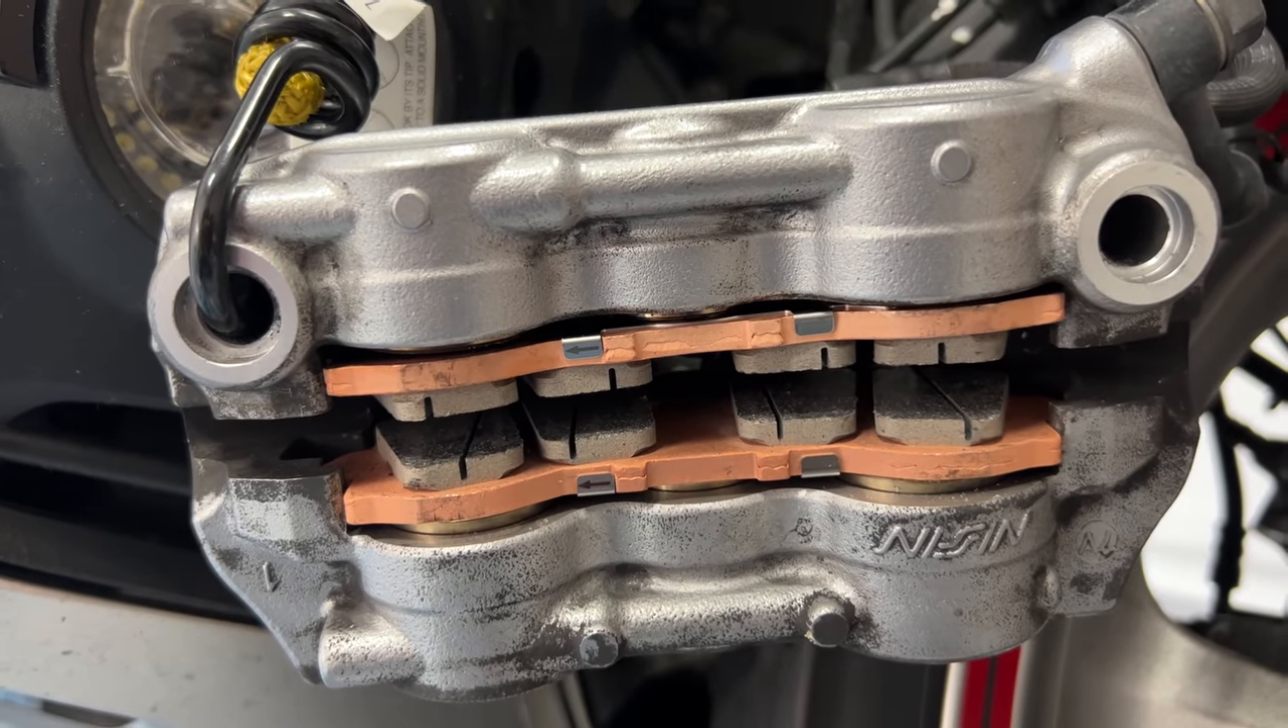So here, you can see the new pads are installed.